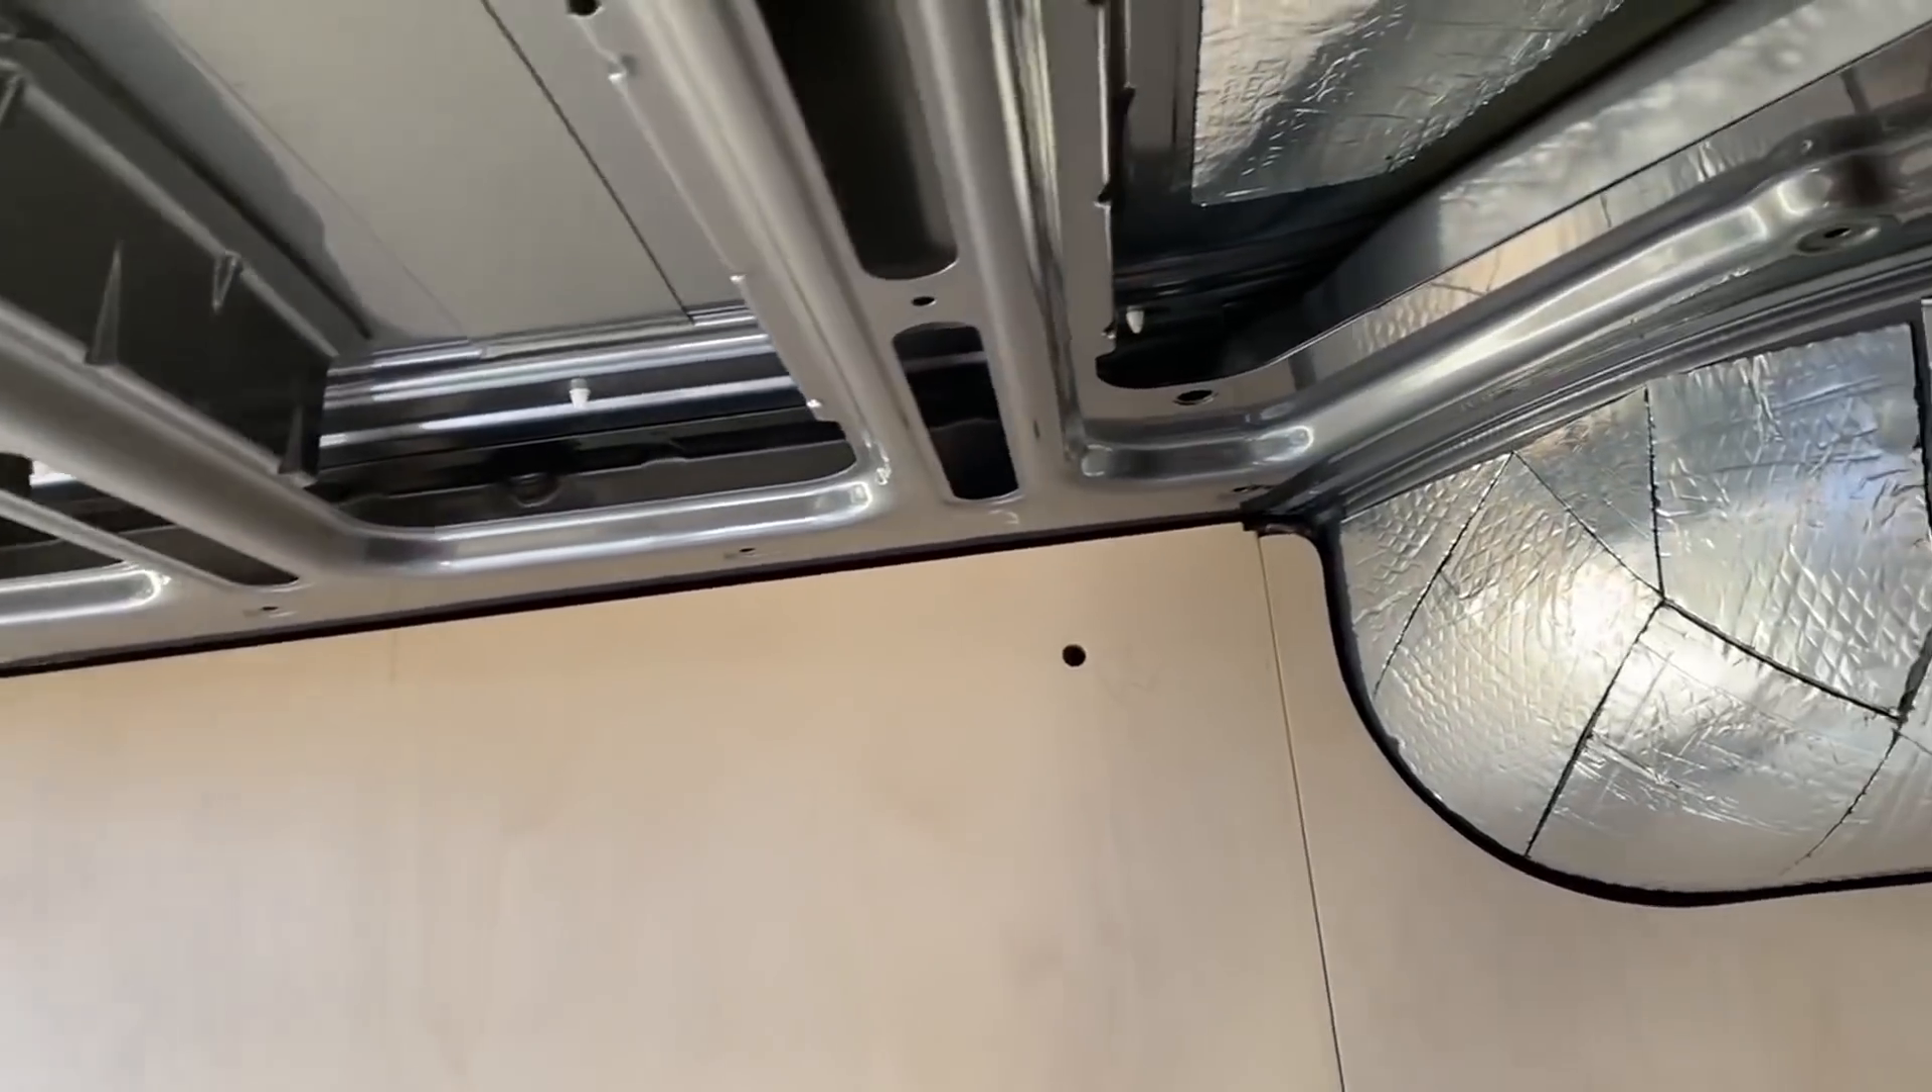We have 100 % of the panels cut and laid out in the van. They came out so so good. Check out these lines guys. It fits so well.